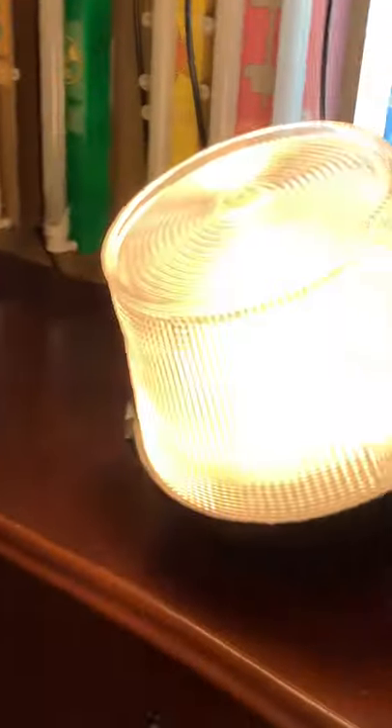All right so now the diffuser is on.